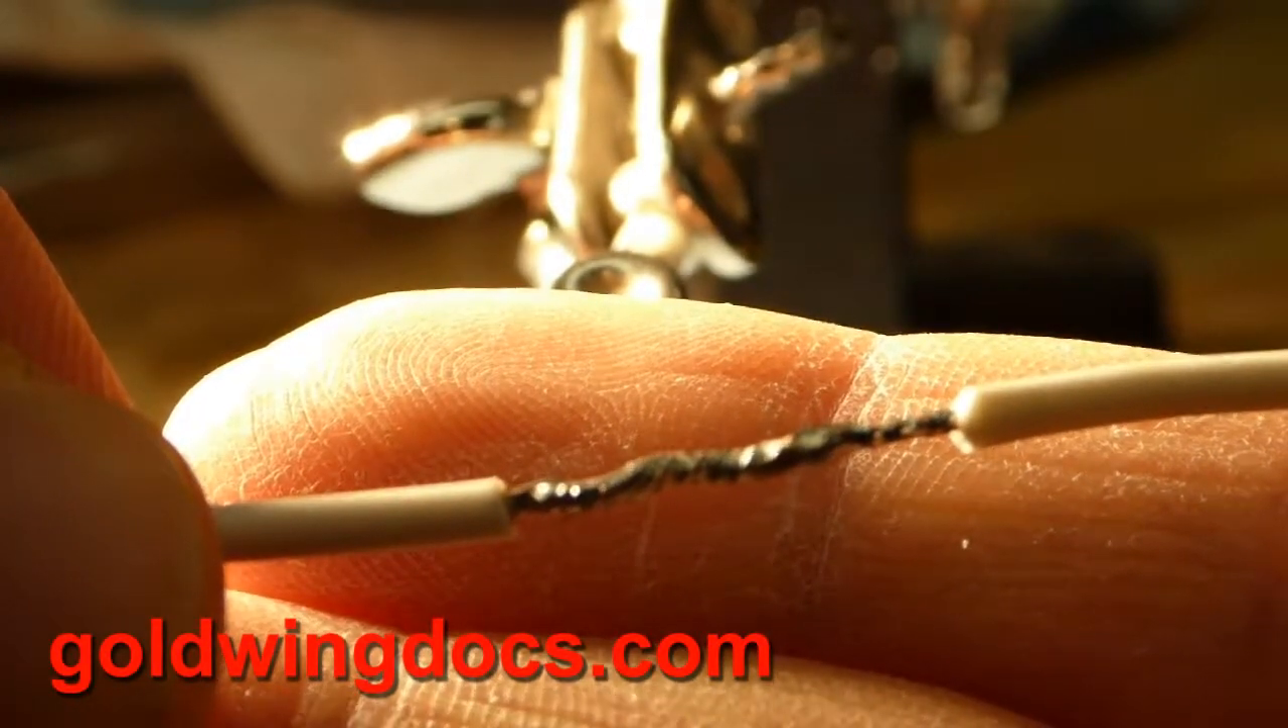So if we have a close look at that if I can get it to focus in that you can see the solder is now sucked in the entire joint and it's it's a good mechanical joint.